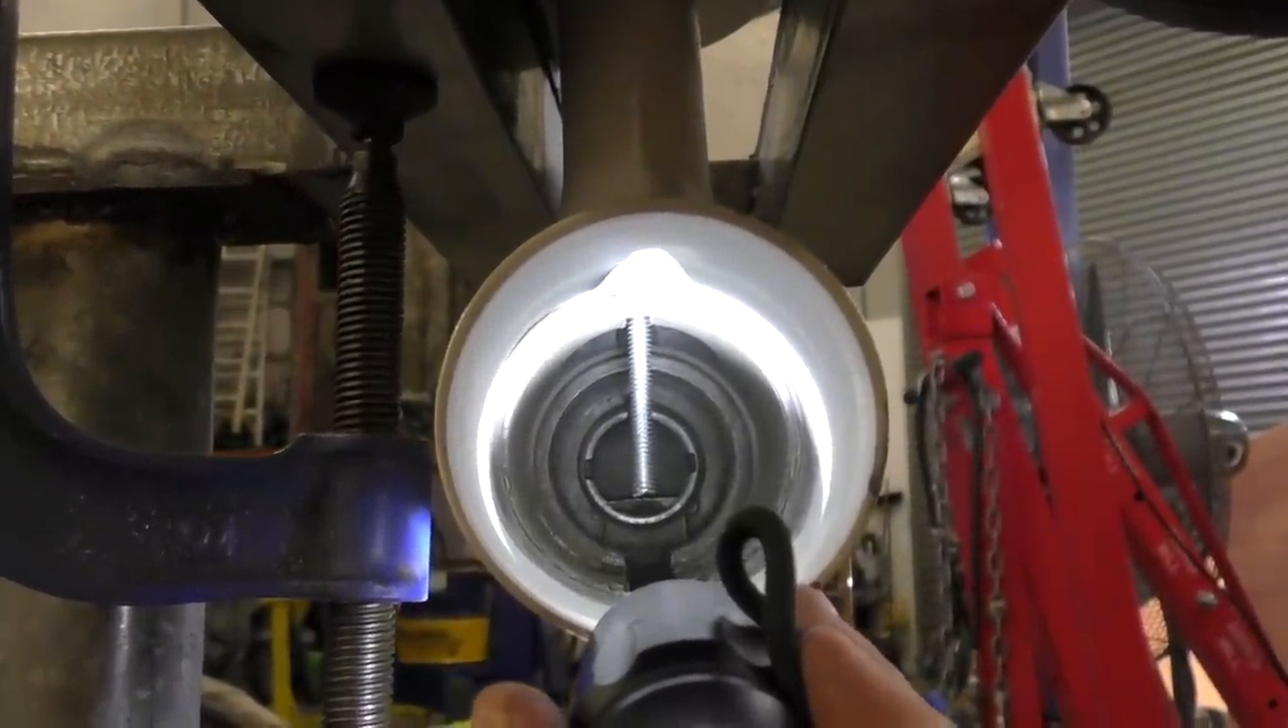Now the threaded rod's come right through.